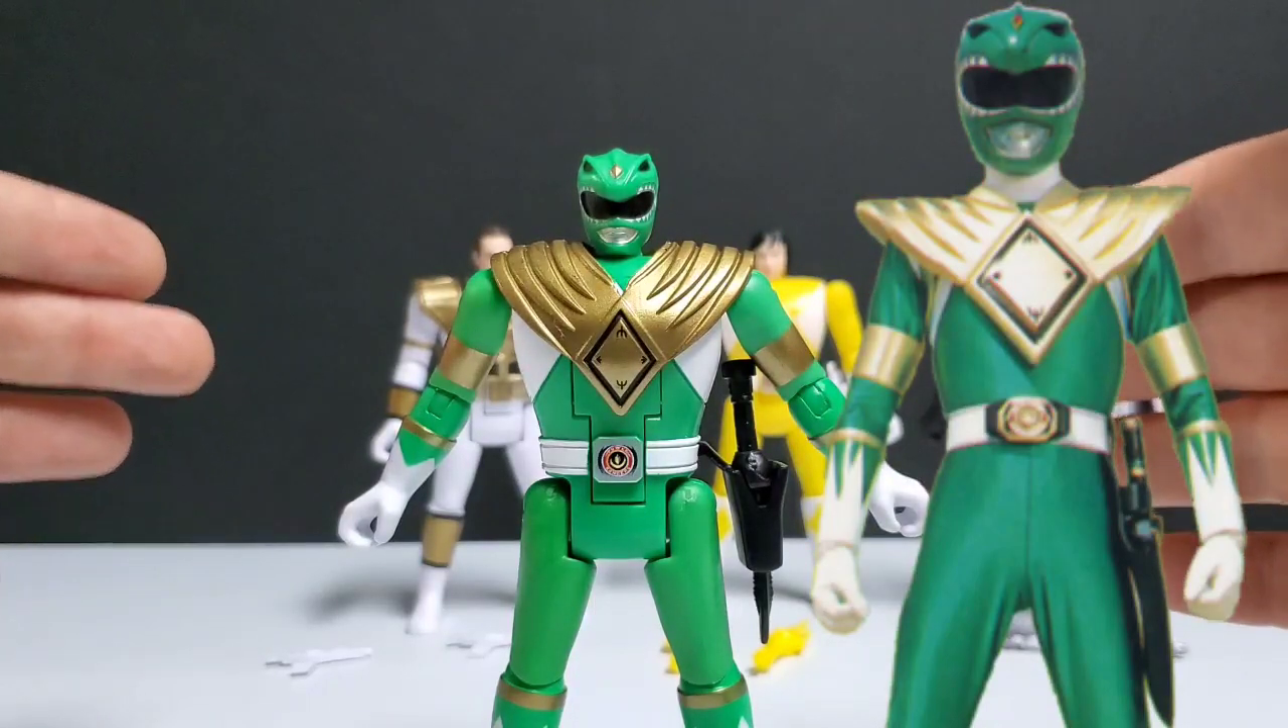The shield does not even come out past the shoulders. Um, you know, his shoulders are wider than the shield, which really kills the look of this shield.